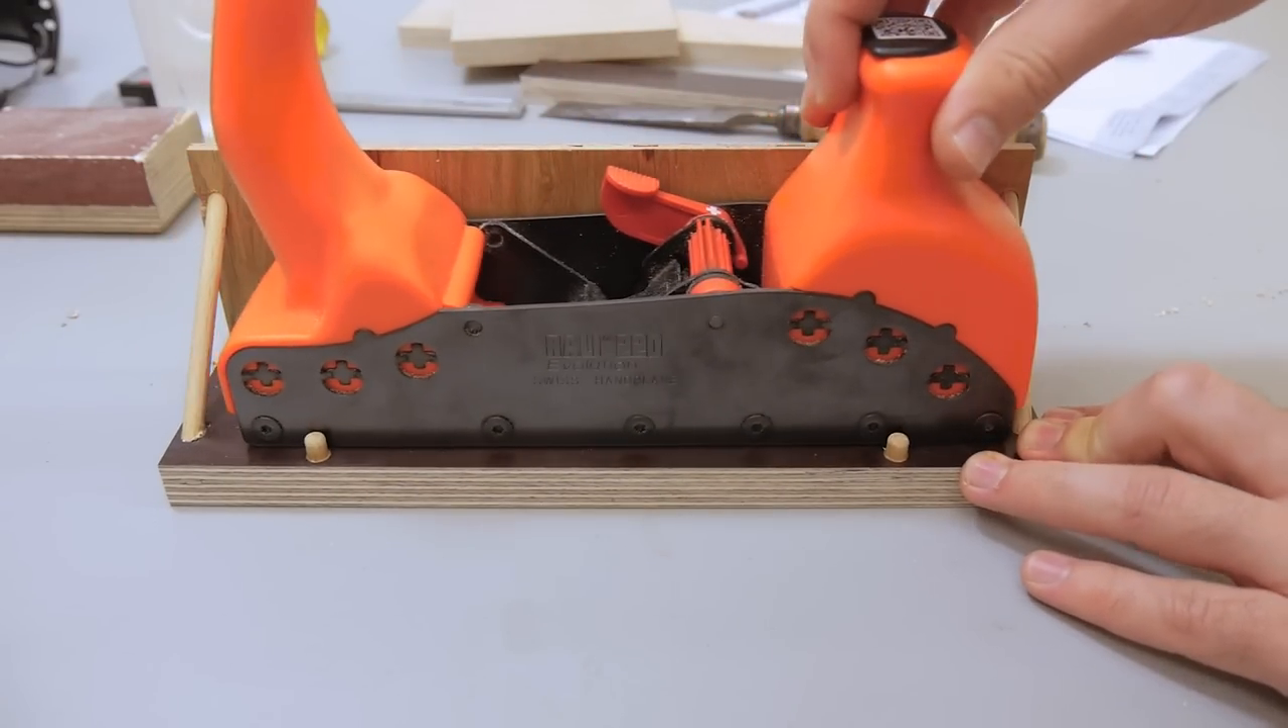I also added two pins here and together with these, they prevent the hand plane from falling off the shelf.